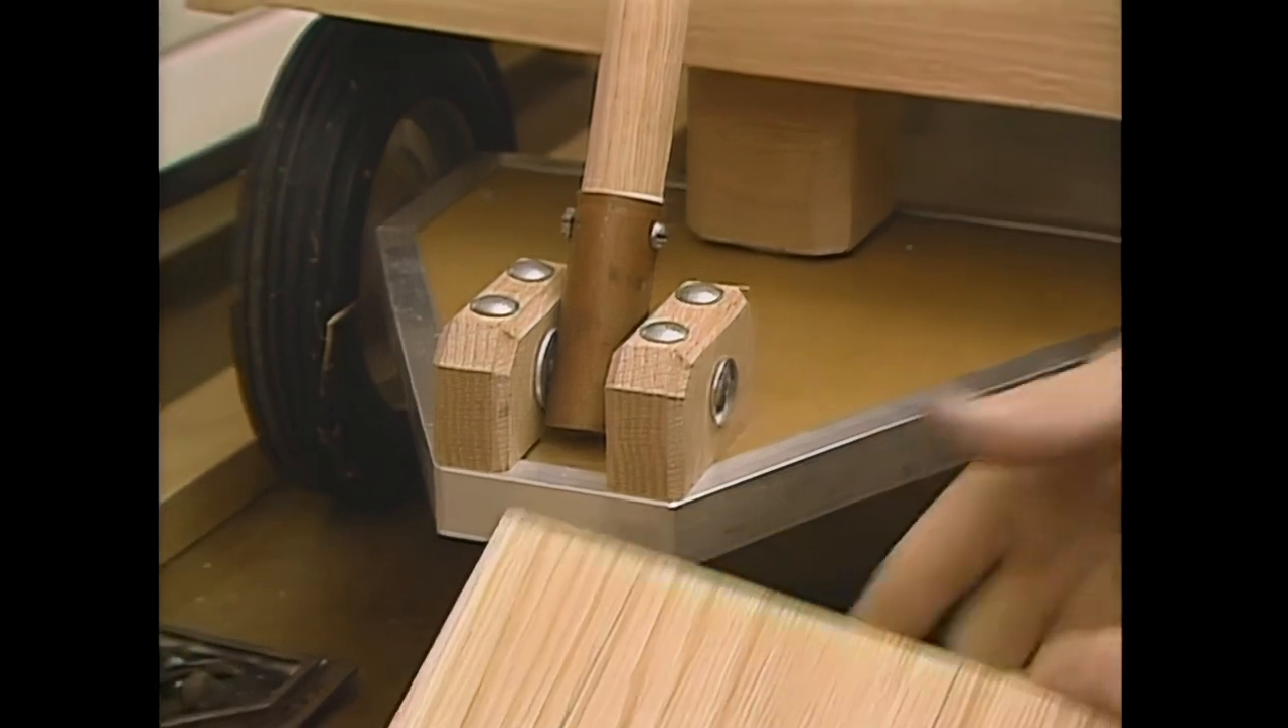The handle is attached to the yoke with these oak blocks, and I want the grain running horizontally because that'll give it the most strength if we're pulling against it.